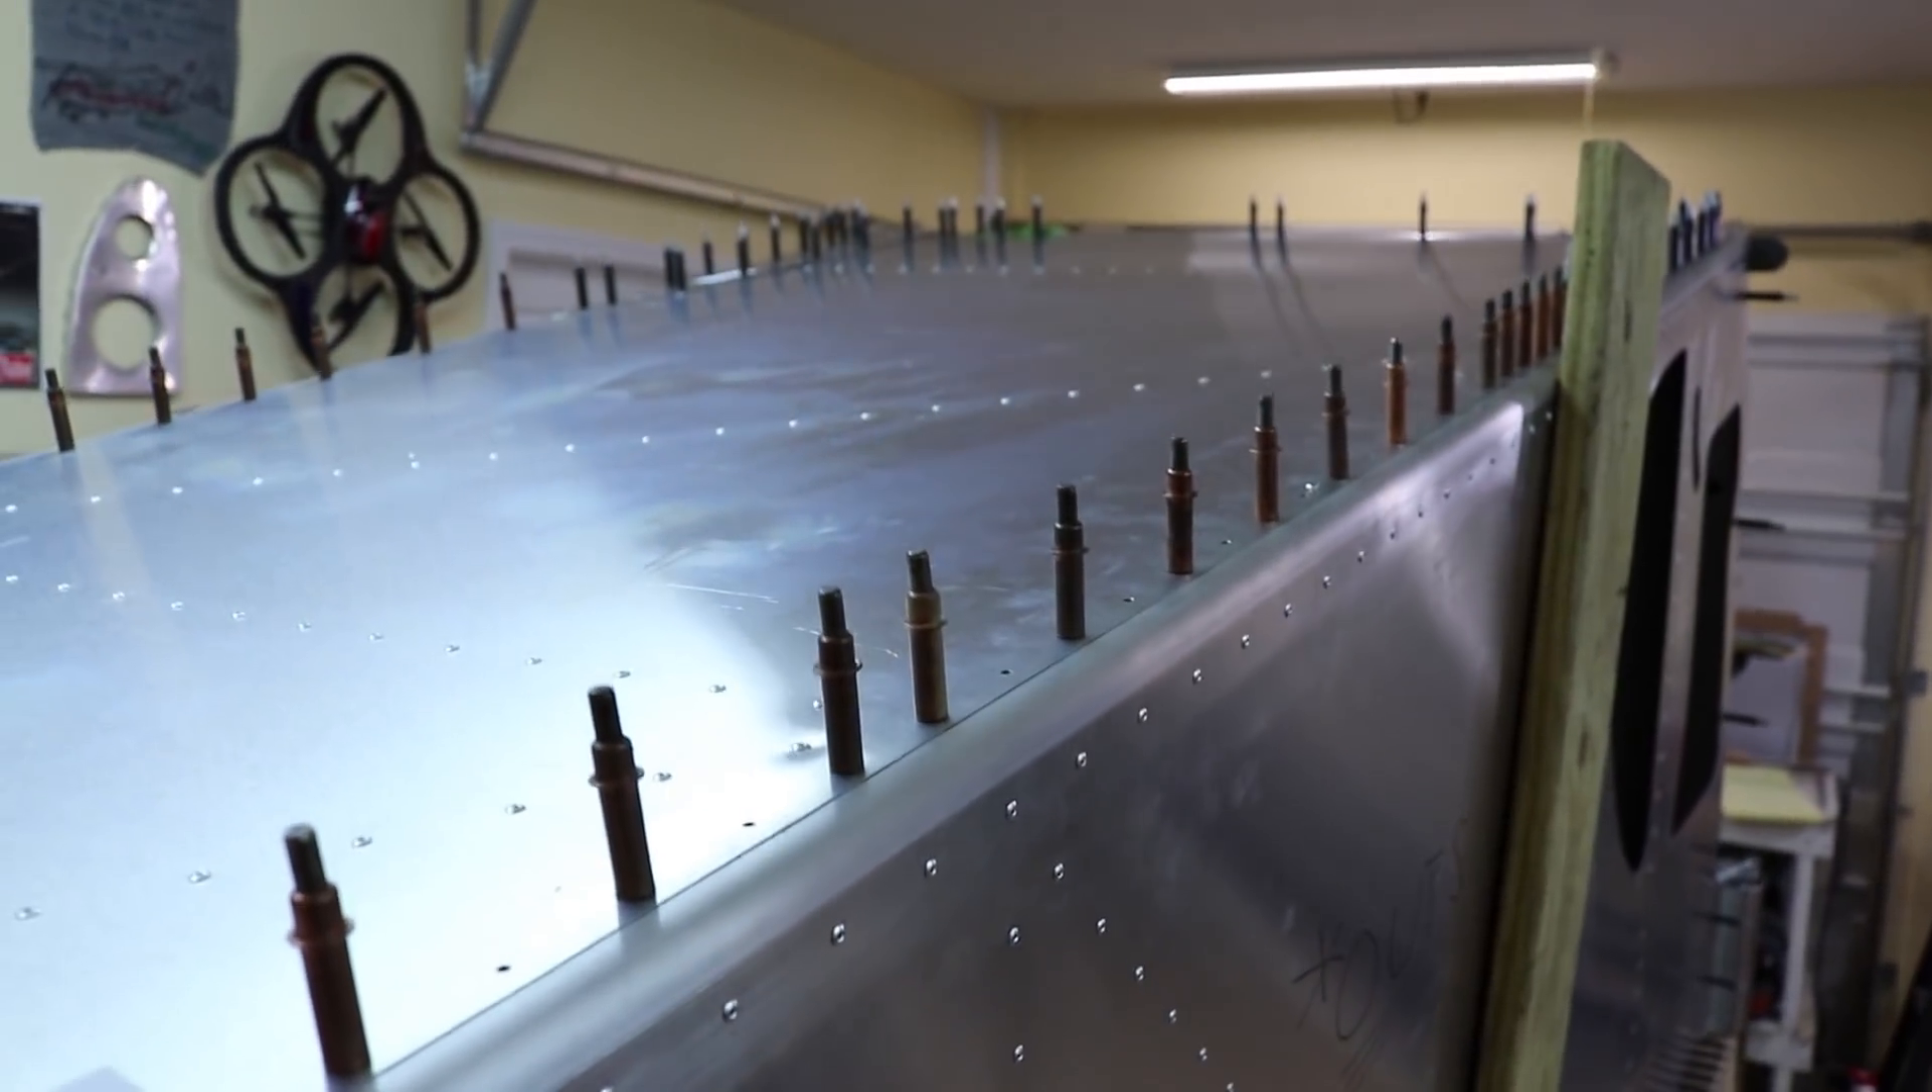Uh, the only thing remaining really is the top, the top skin to be riveted on the edges.